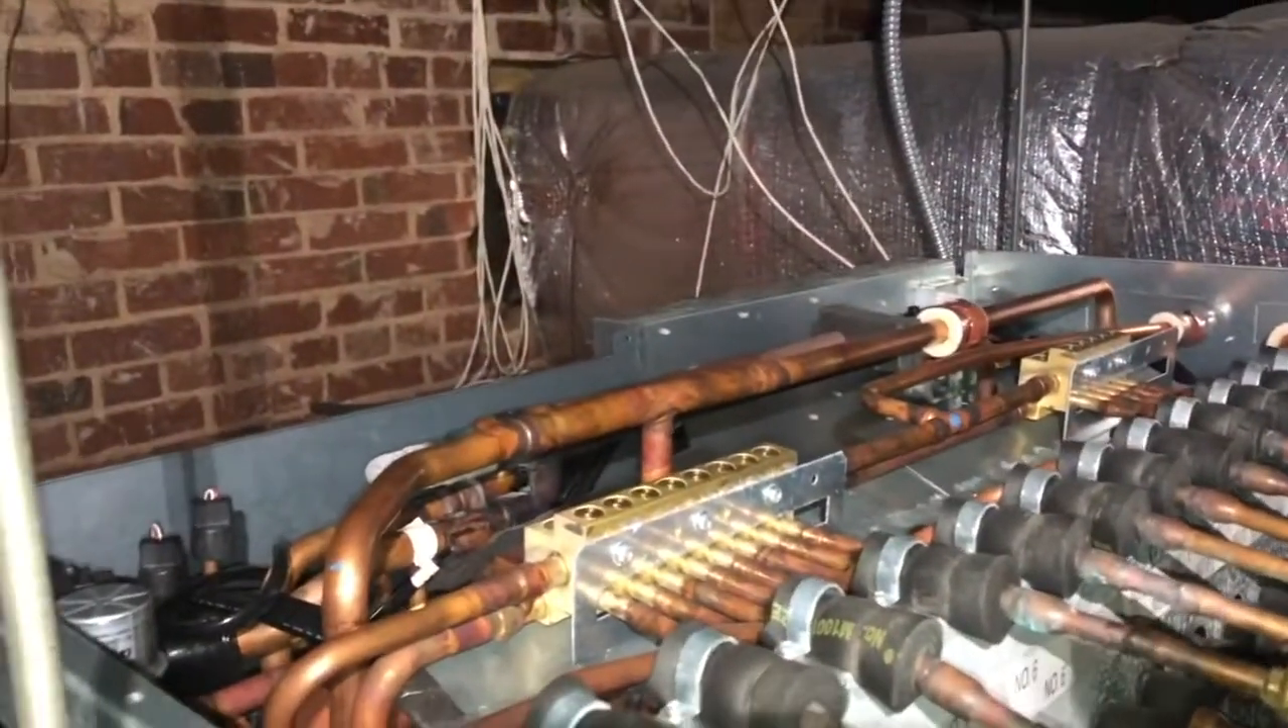Okay family I have removed the cover of this branch controller.